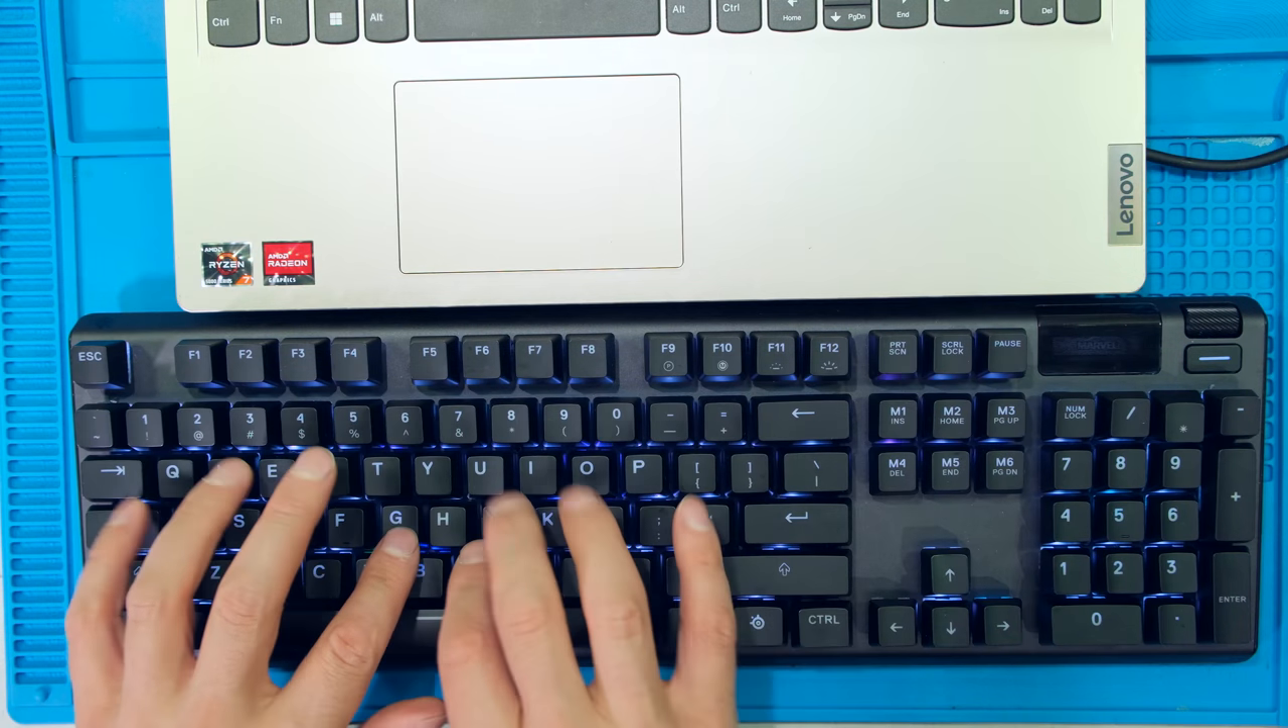Right all the keys have now been returned and time to do some final testing.